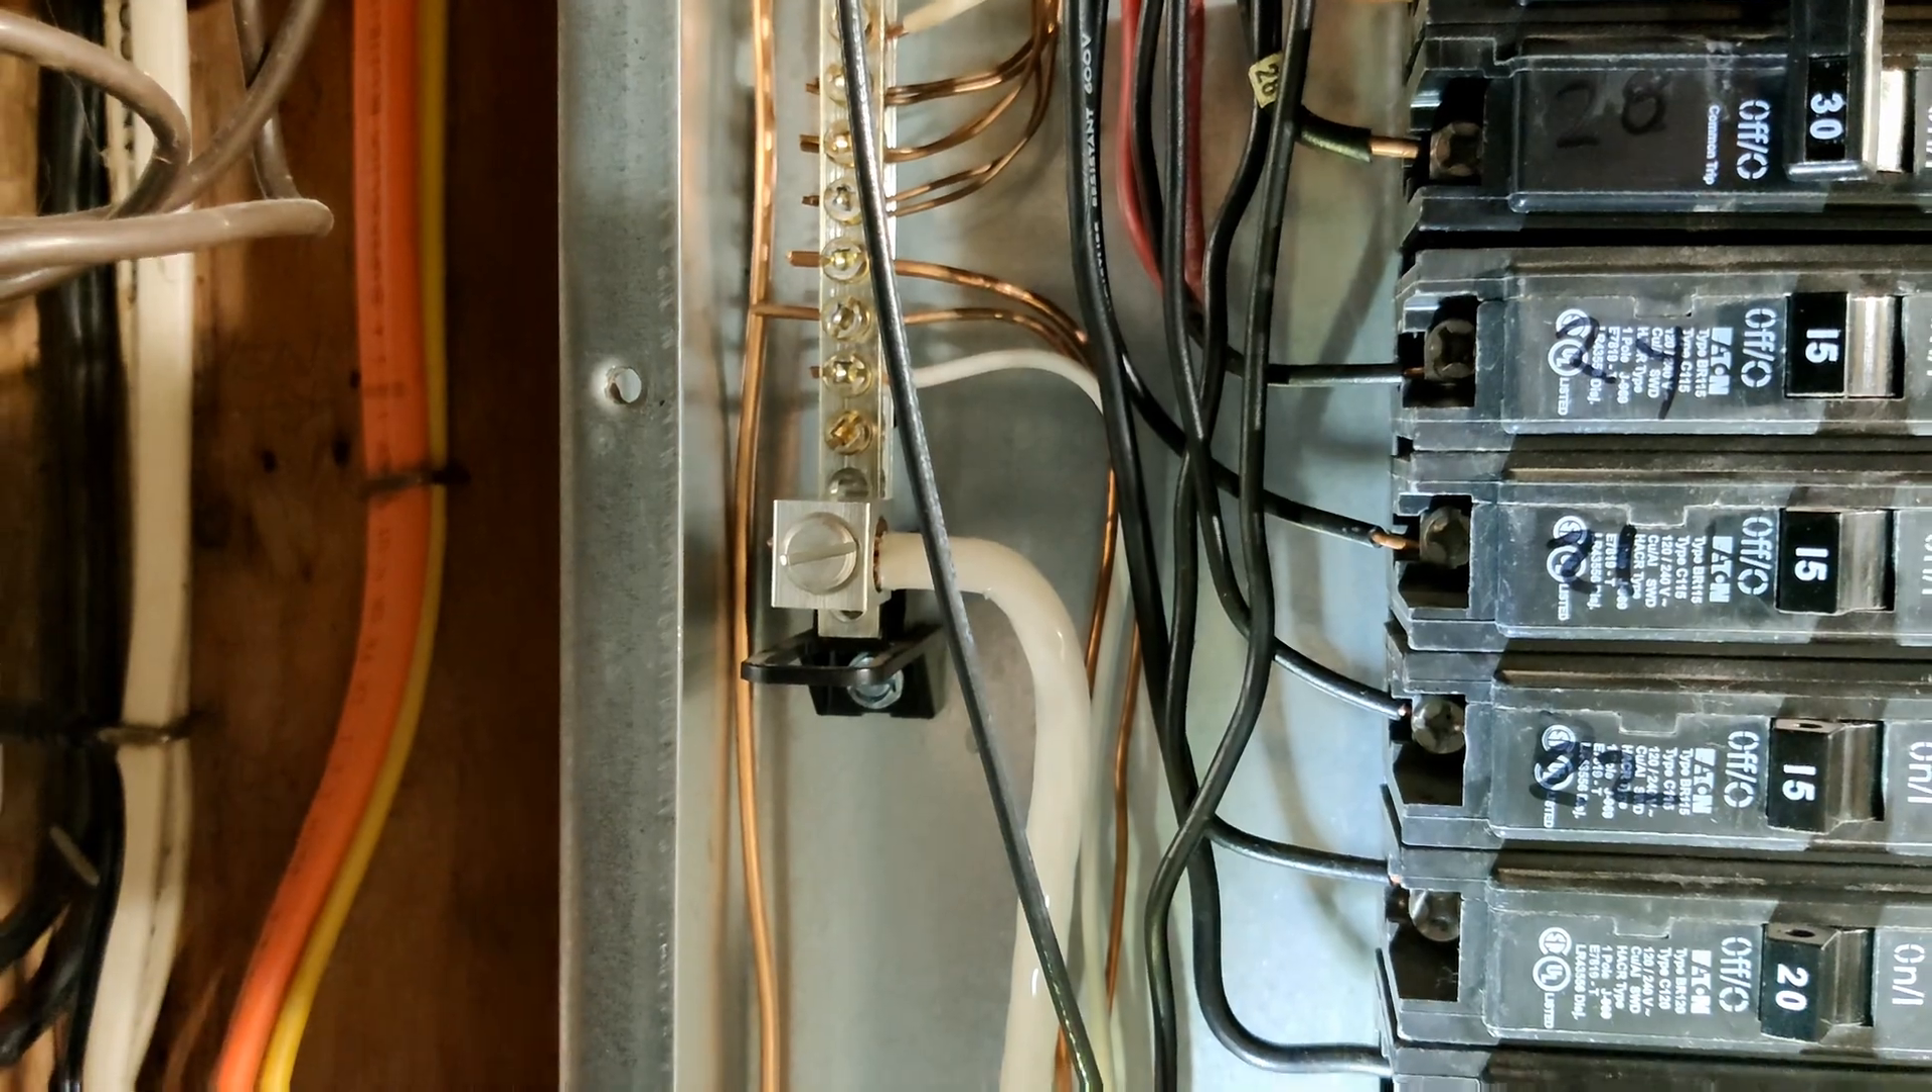I did have to add a neutral lug here, because 4 gauge would not fit in the existing bus bar.